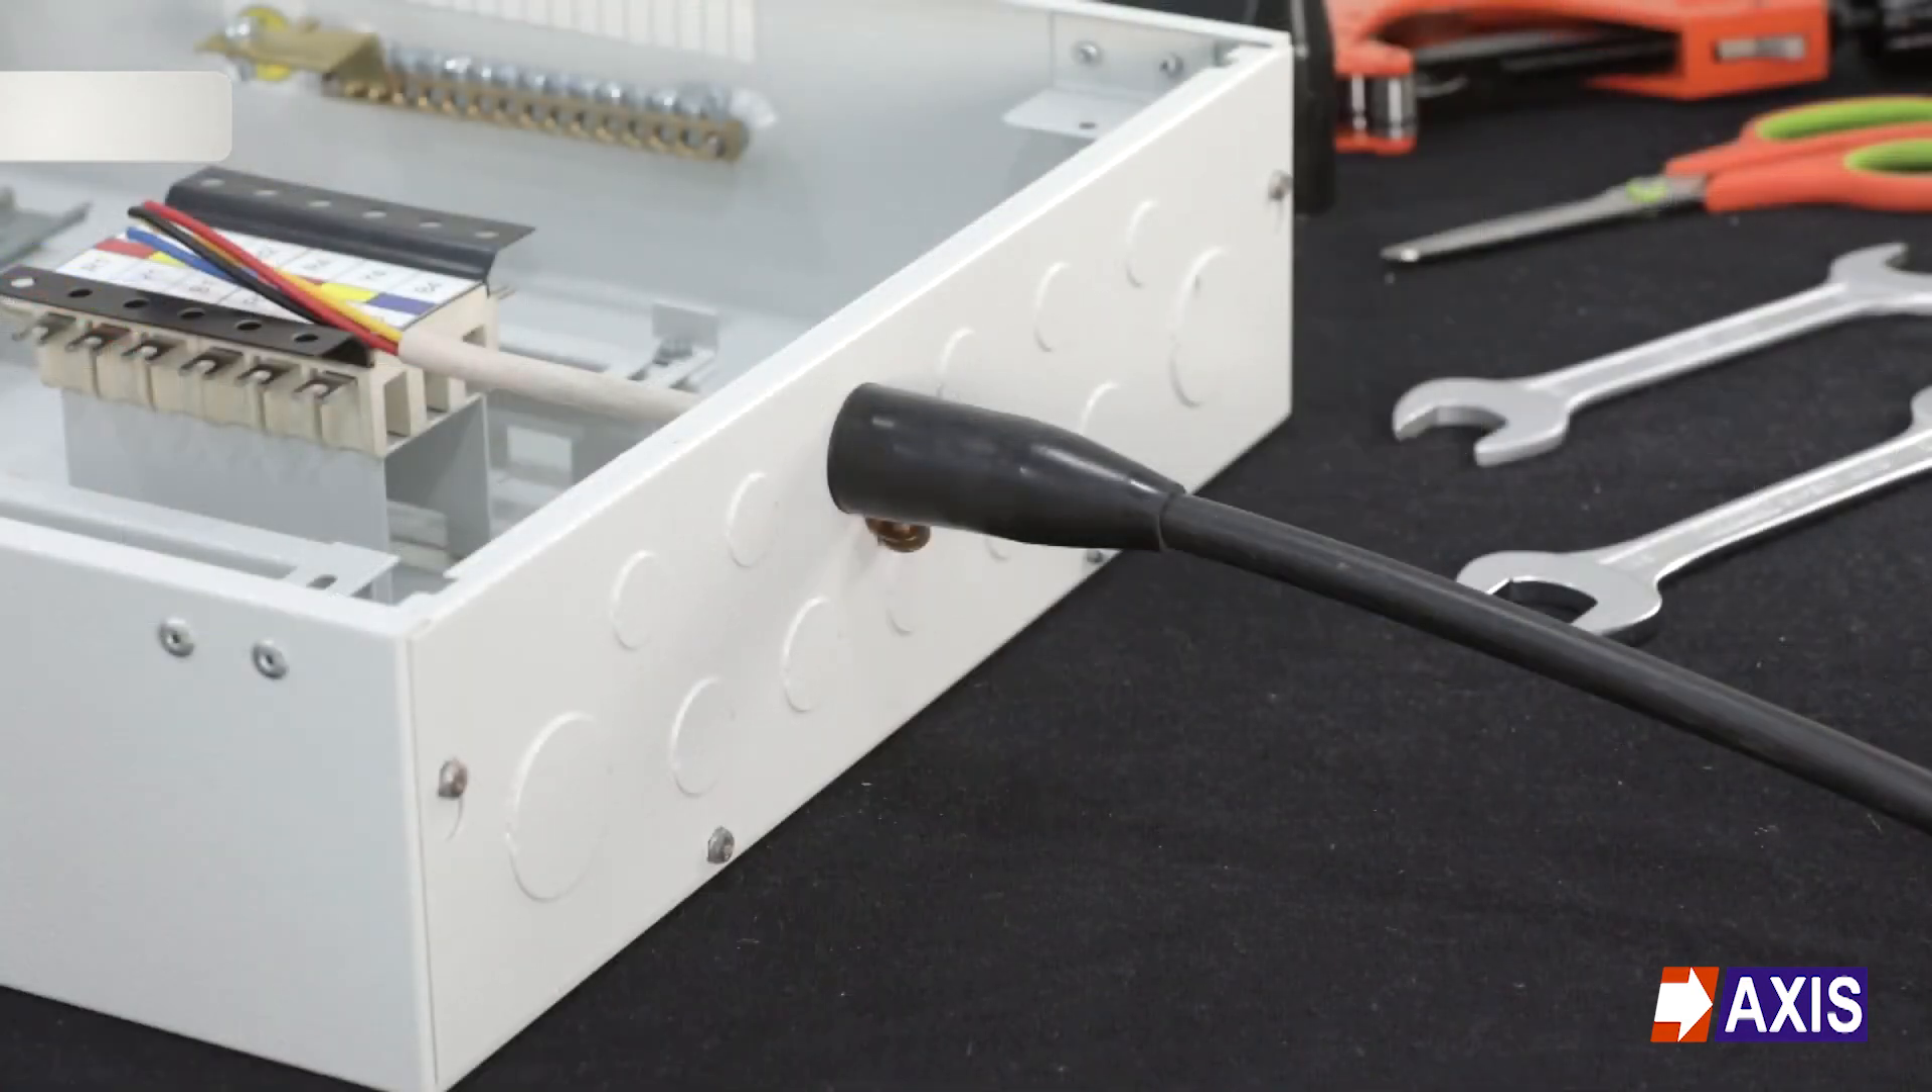You have now successfully installed your Axis CW cable gland.